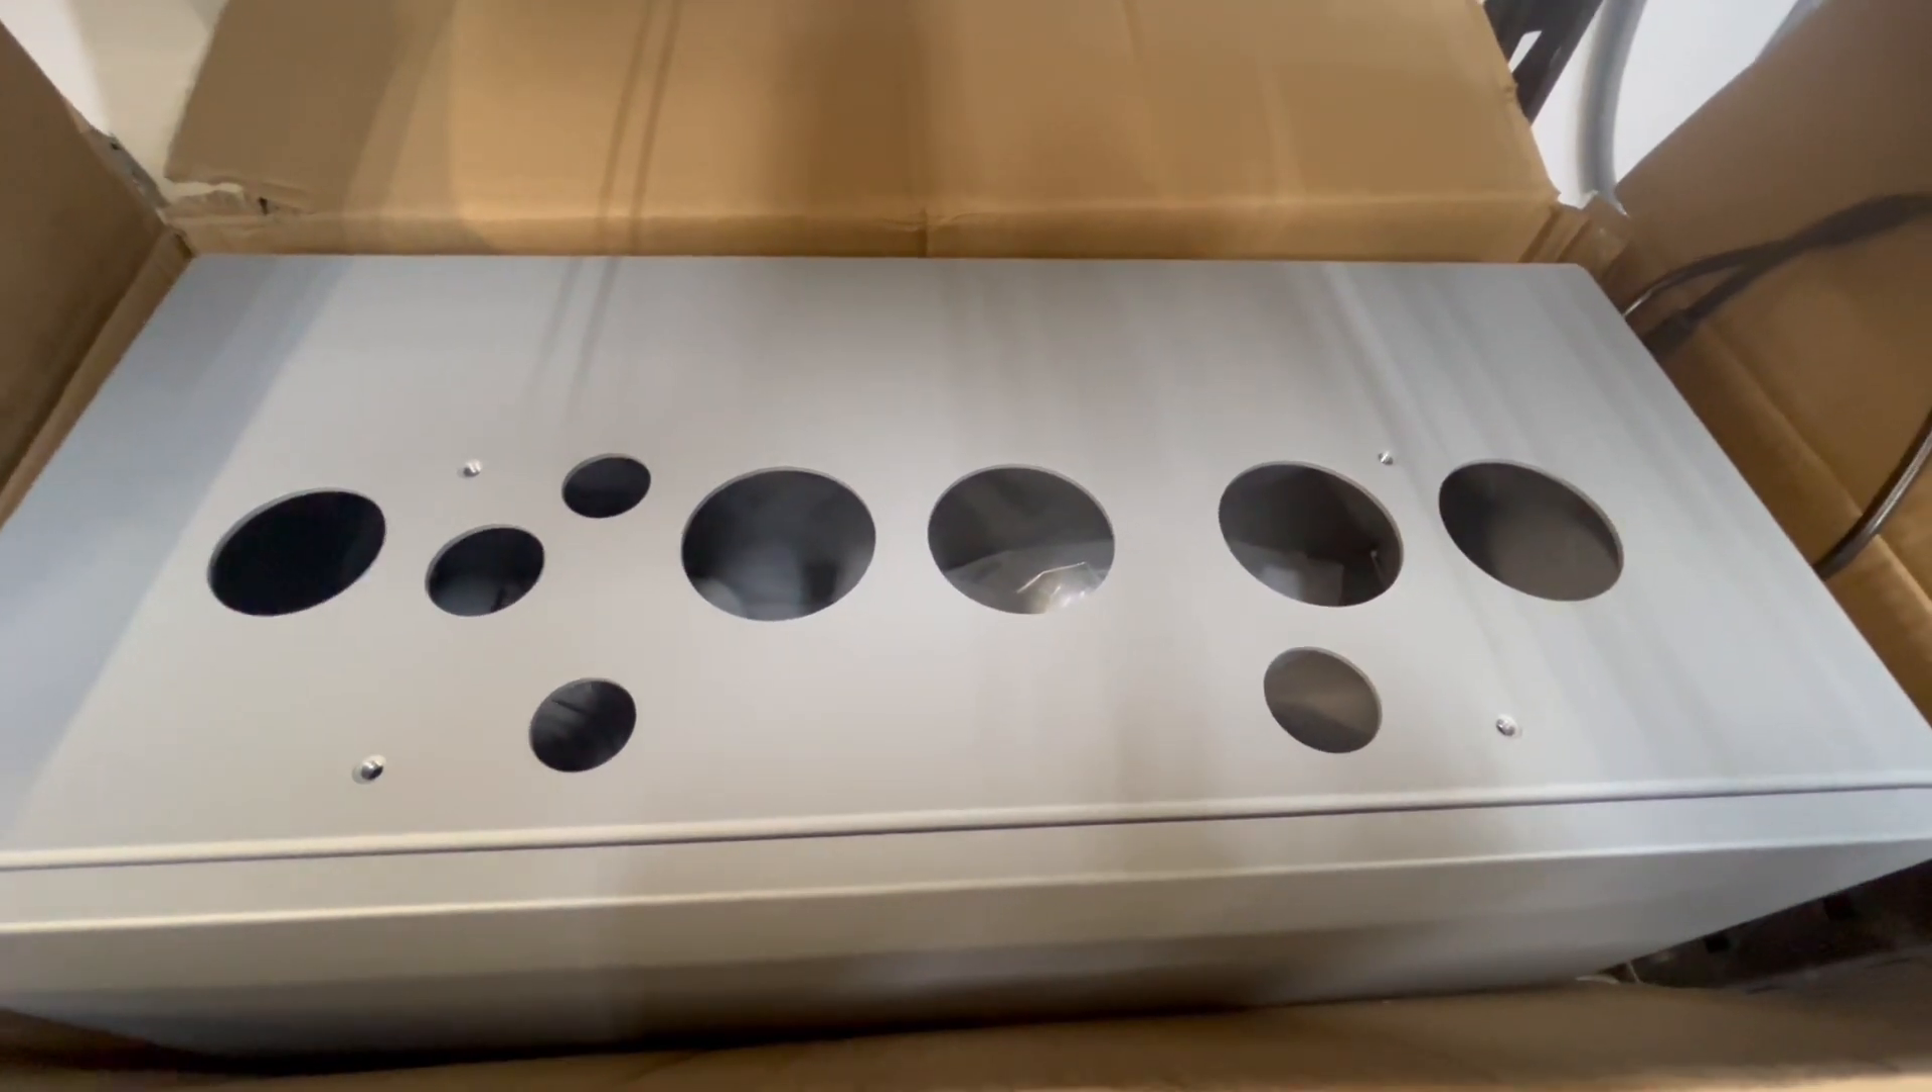So I still have one conduit box here that I haven't put up yet because I've got that one last PowerPro battery that I want to put outside.